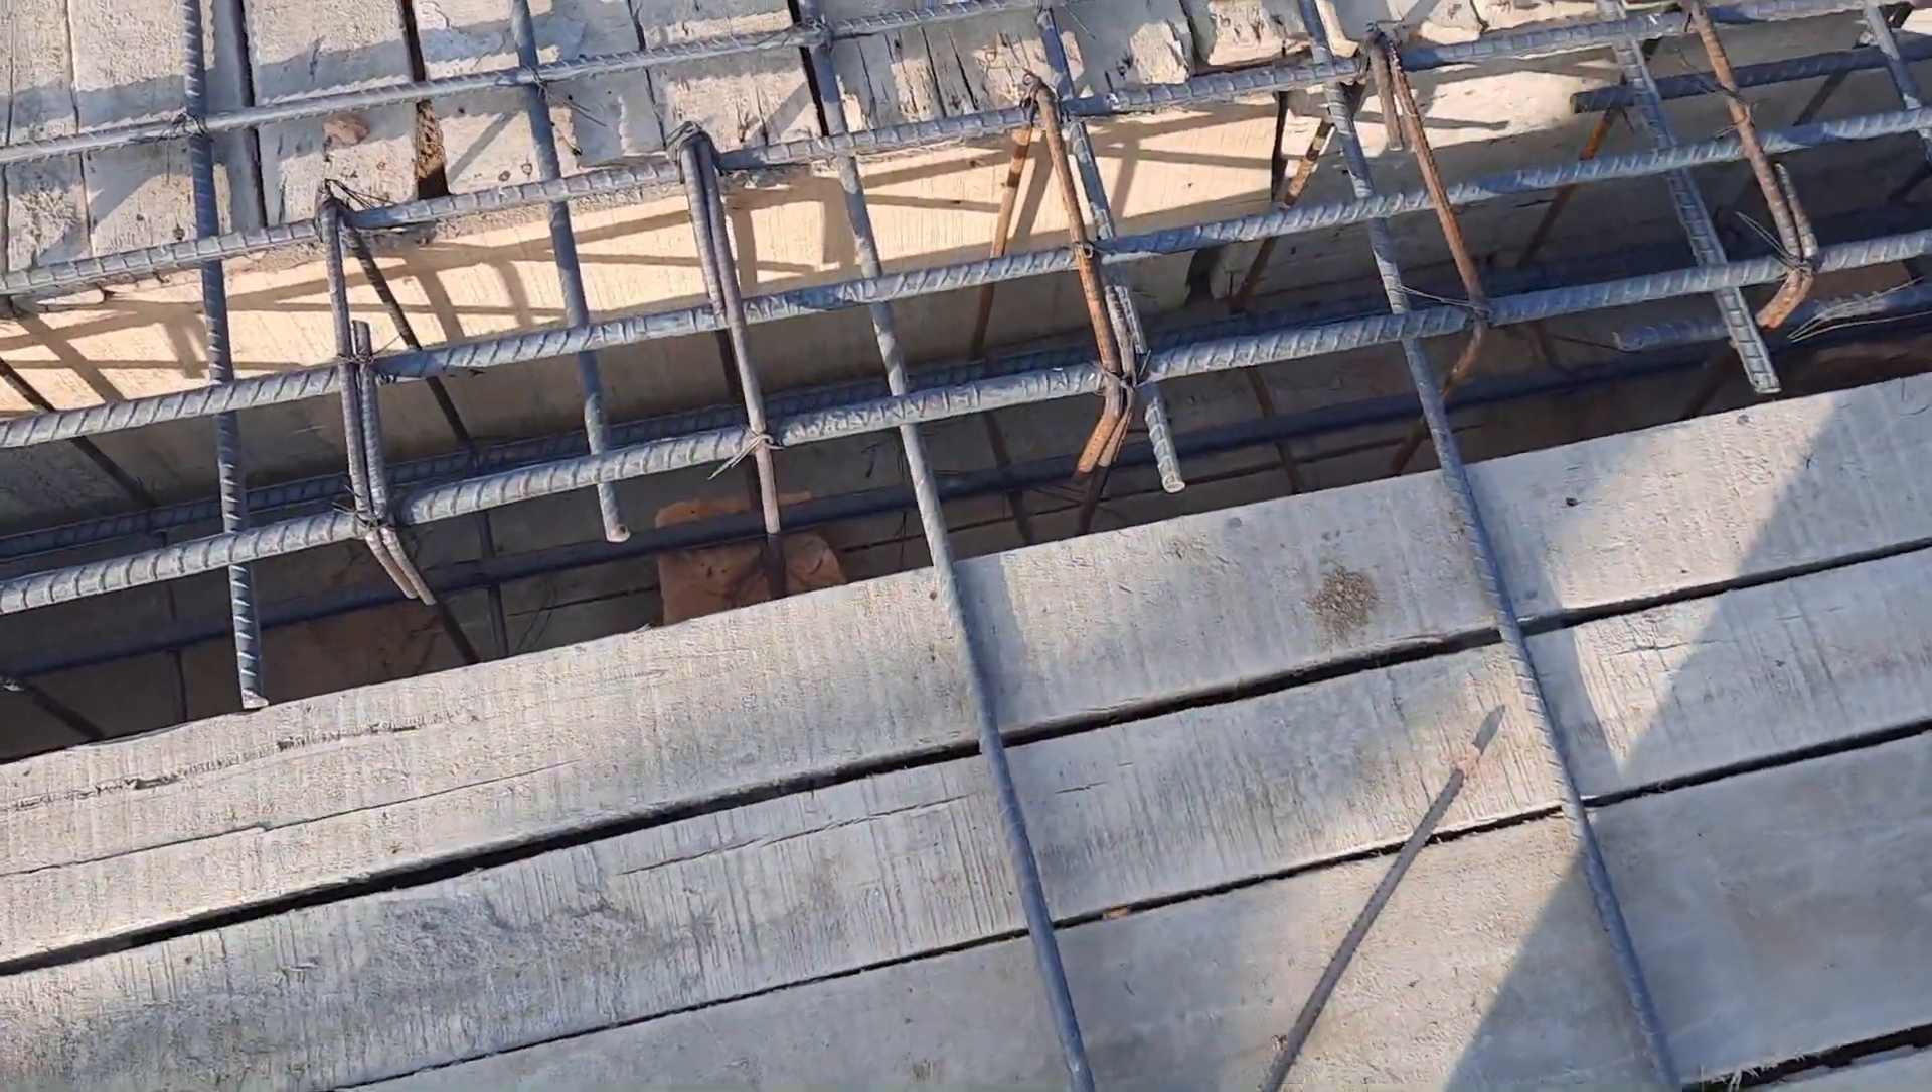You can see shuttering is open they have more gap between the shuttering here.